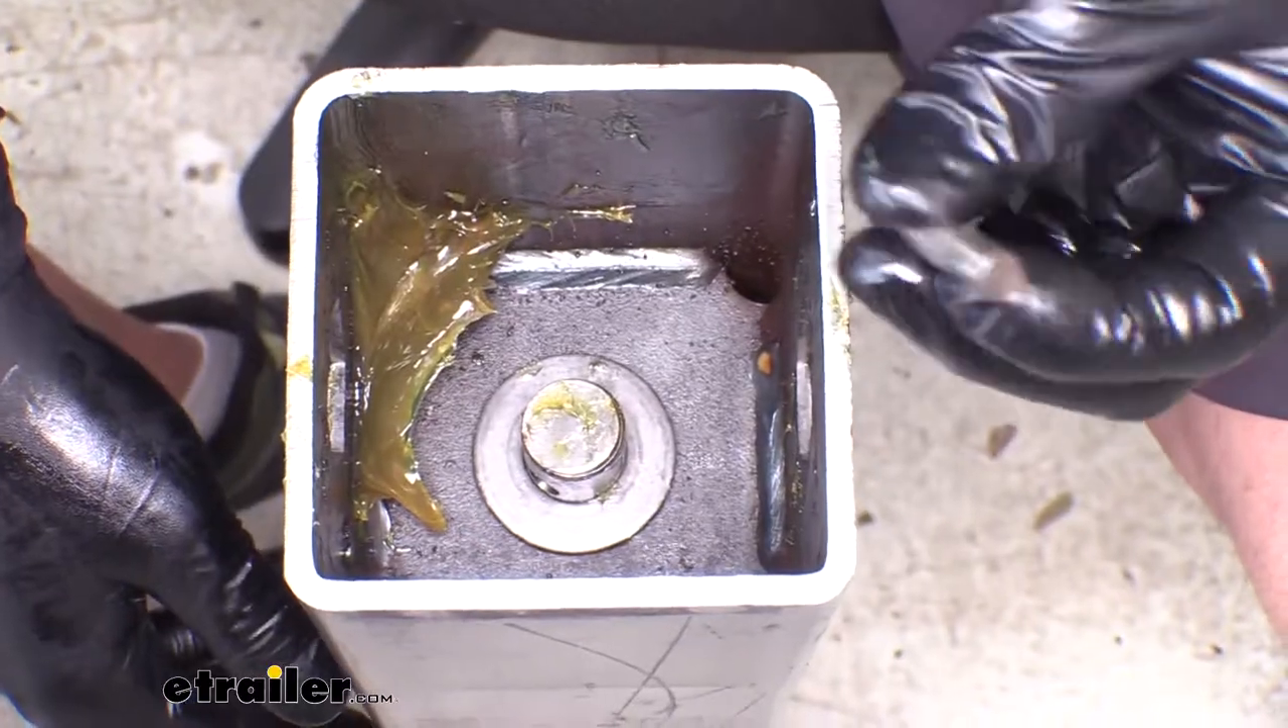So we've got our washer back in.